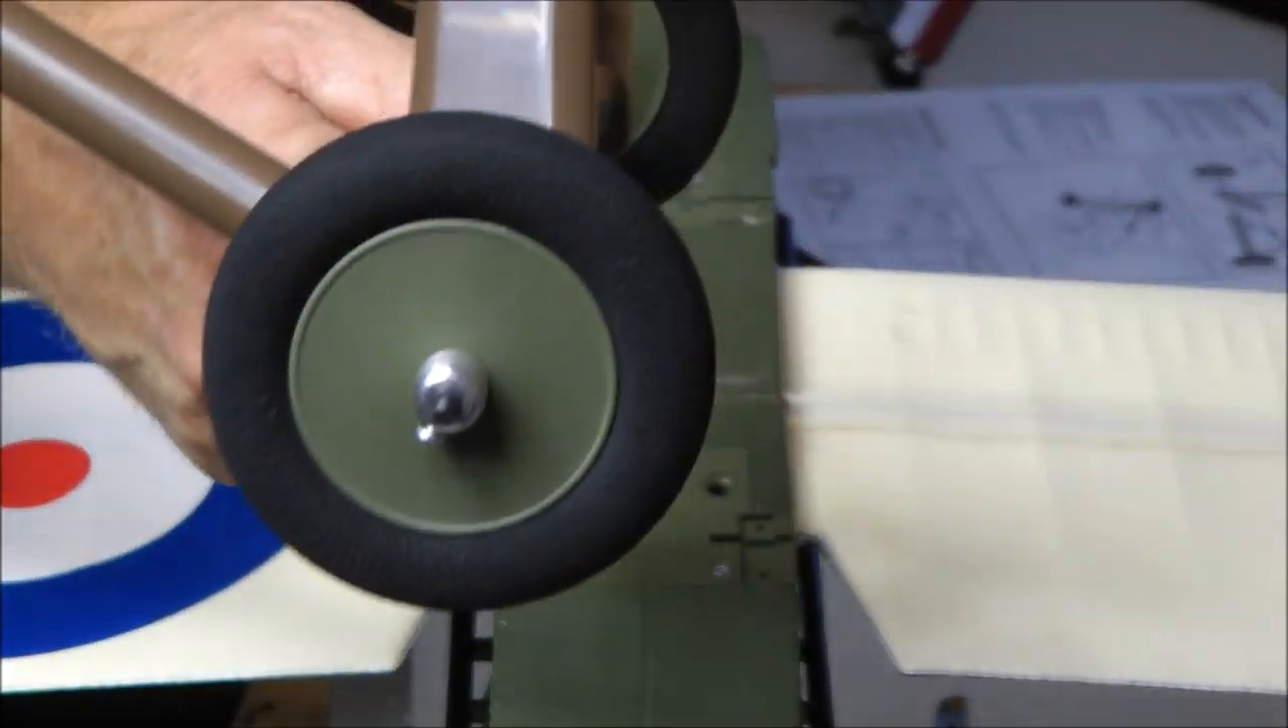And there's our axle assembly done. The landing gear done.